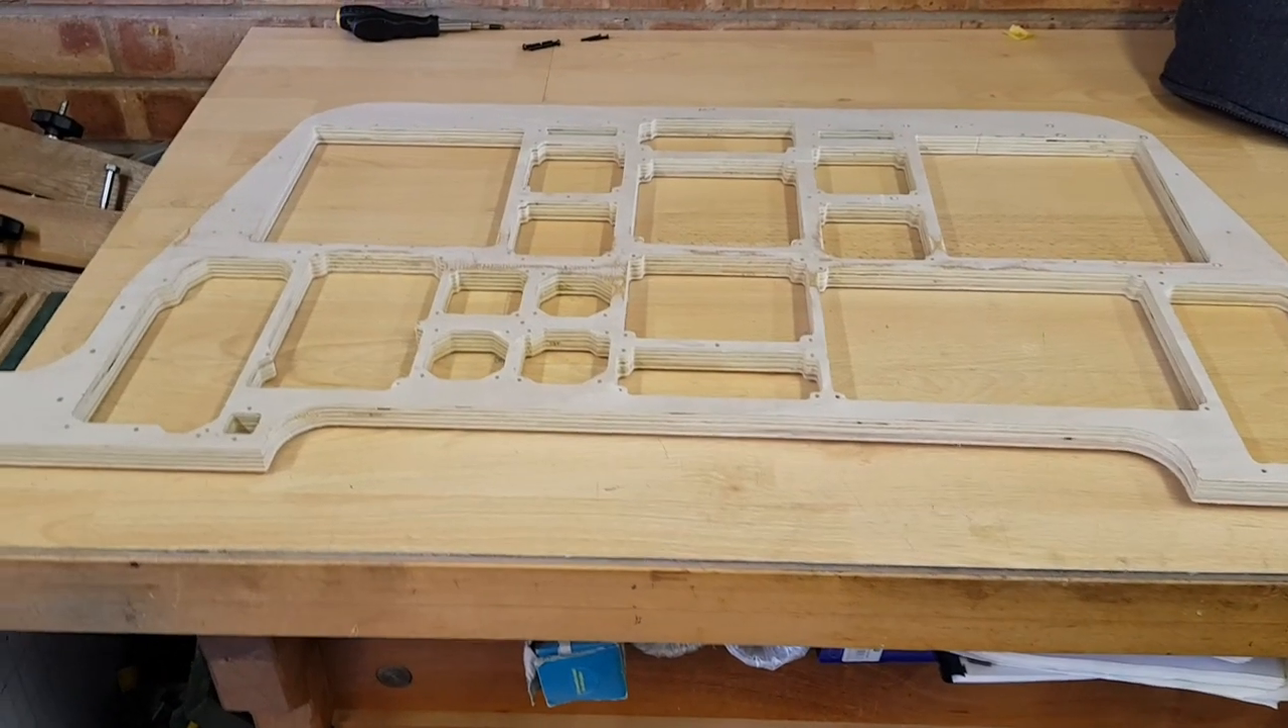At this point, we have the main fascia completed as one unit.